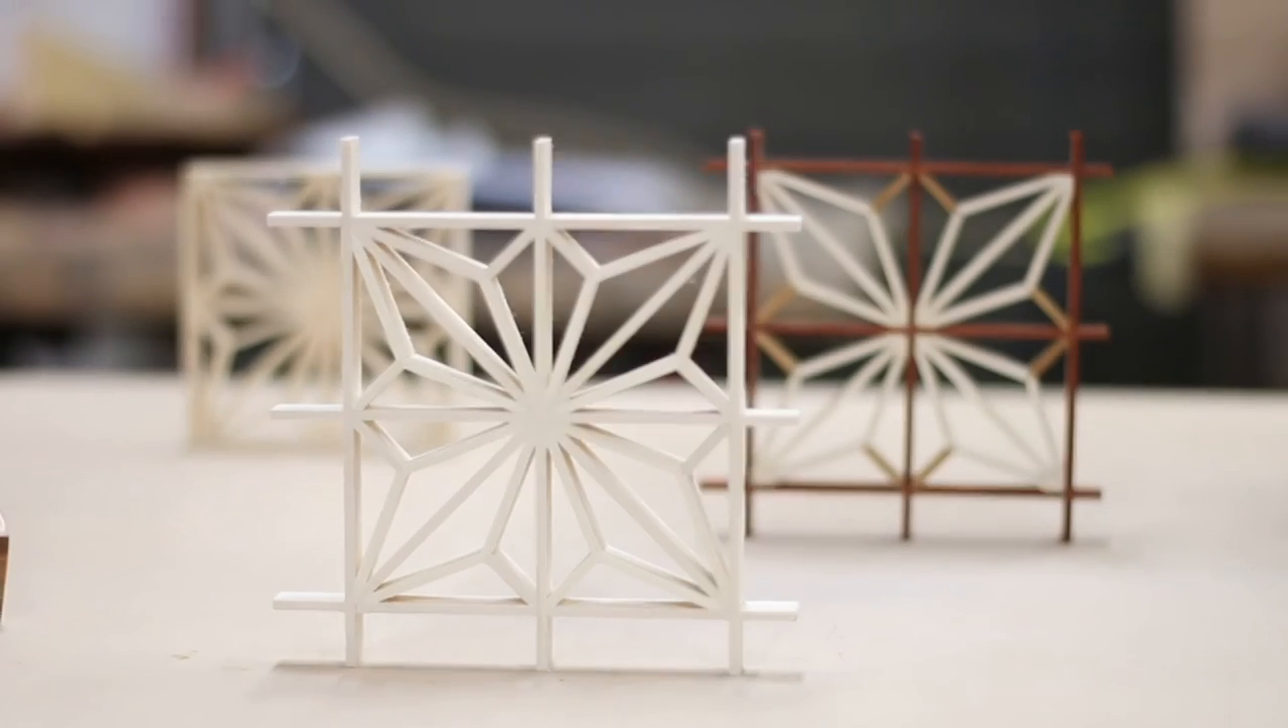Repeat for all the locks, slide them into place, and I have my final asanoha pattern.